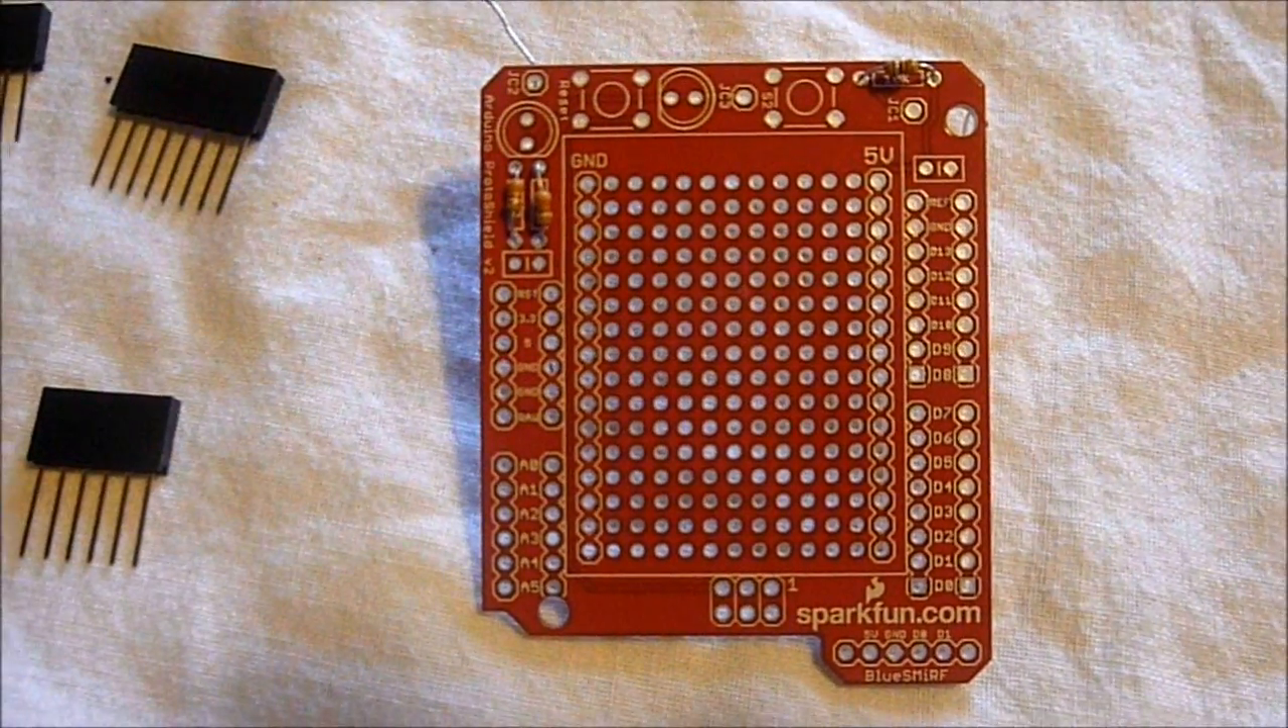I've put the two 330 ohm resistors into the board on the left hand side.